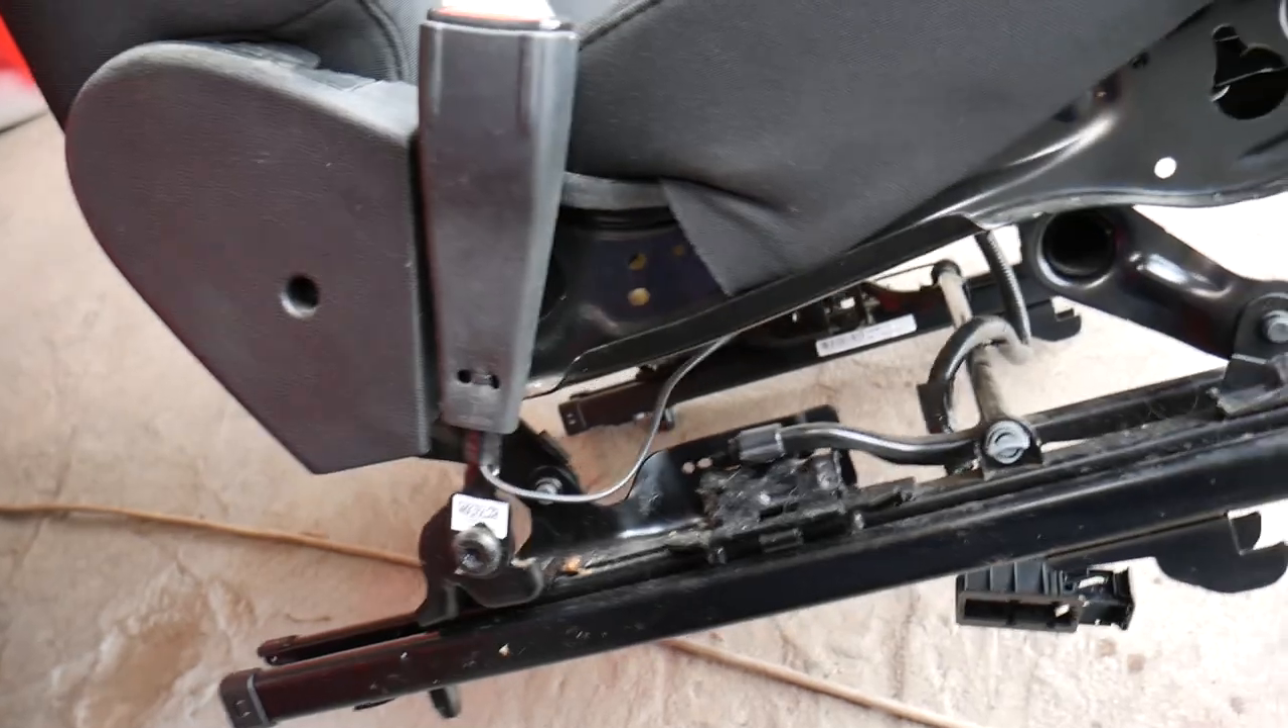Okay you can see we got the seat out.